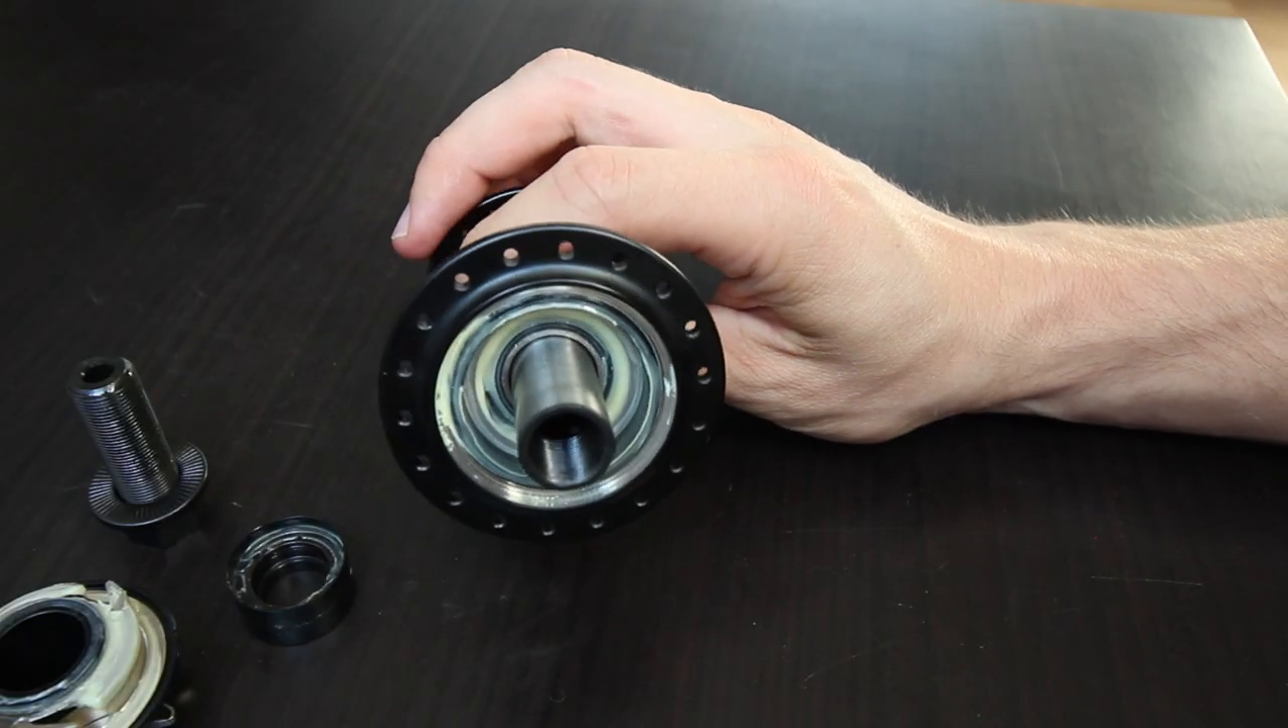The bearings fit in nicely.